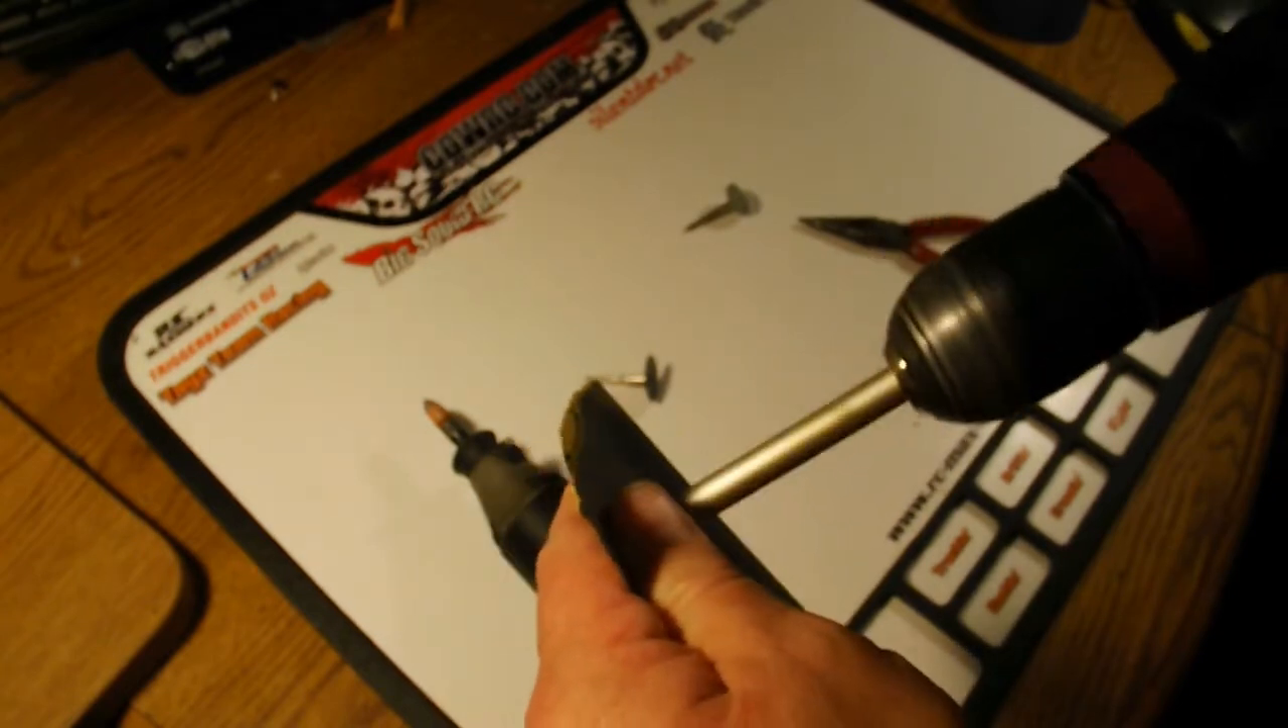Now you can see I've chucked the whole pipe into my cordless drill.